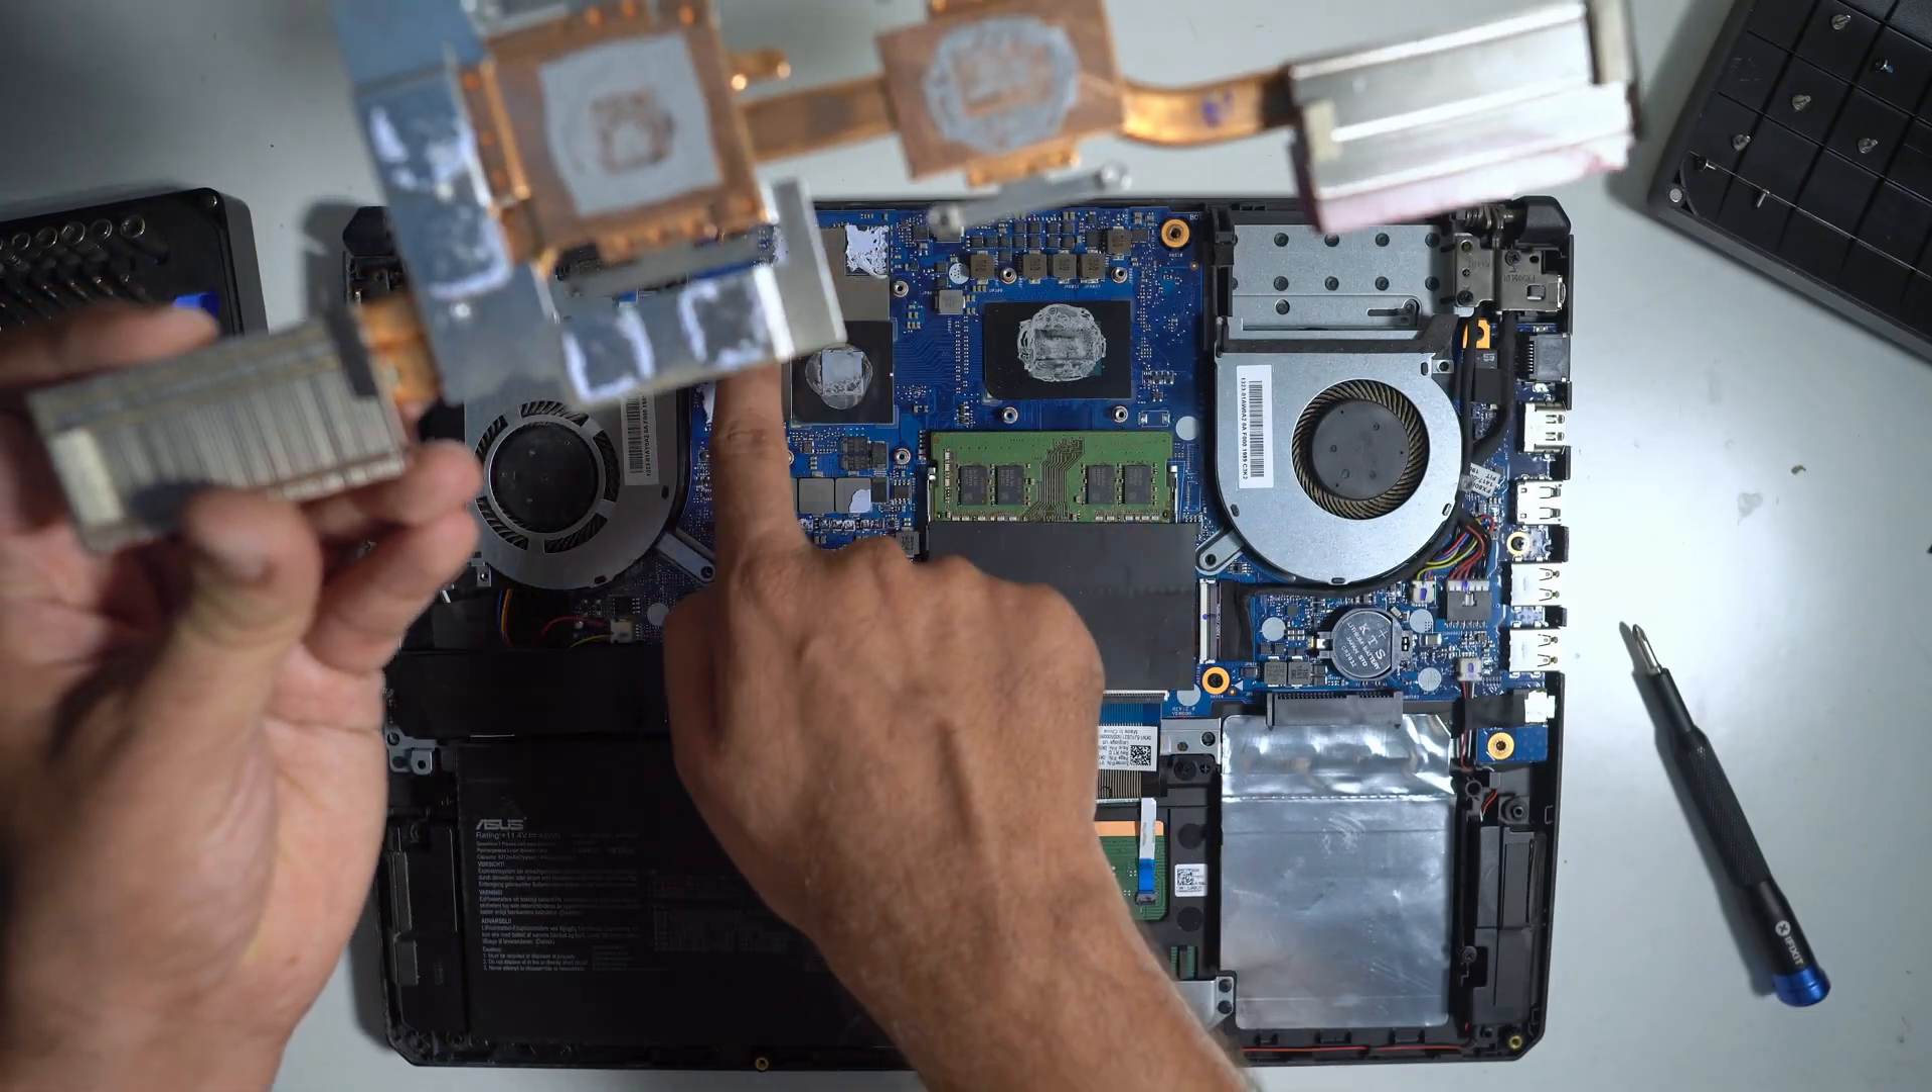So finally I was able to detach the heat sink from the motherboard.